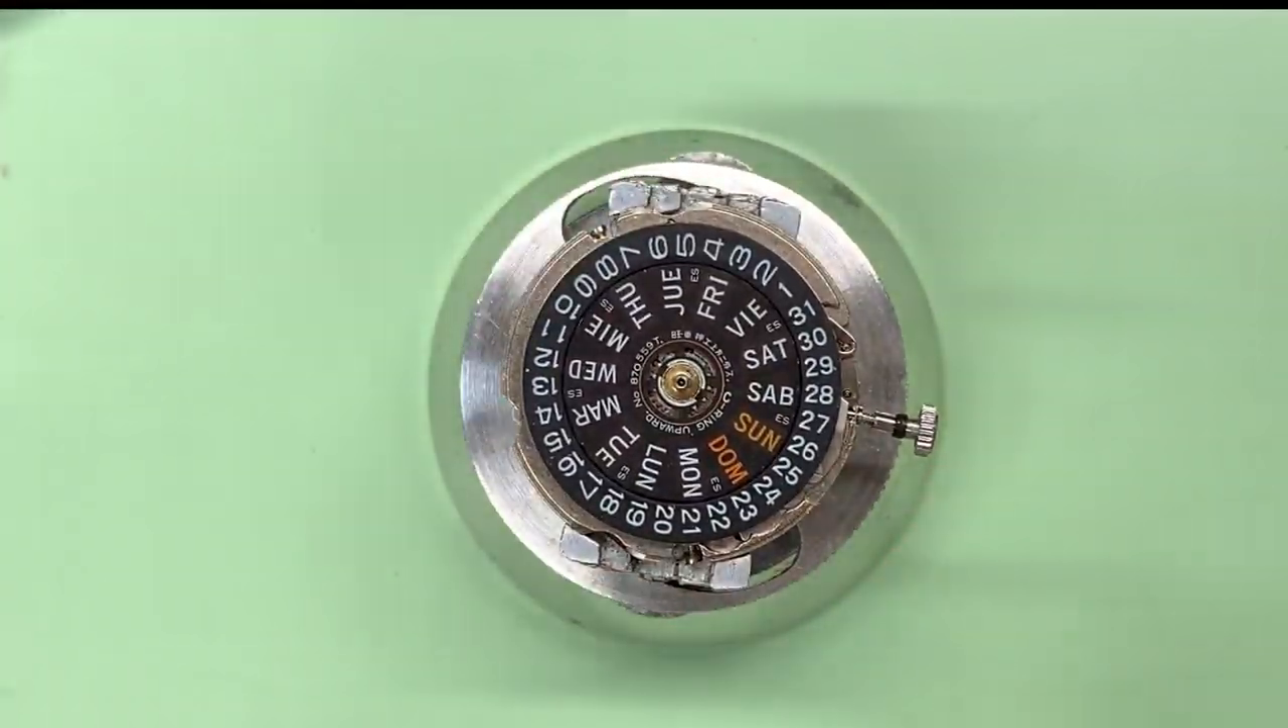That is the the date wheel and the day wheel installed.